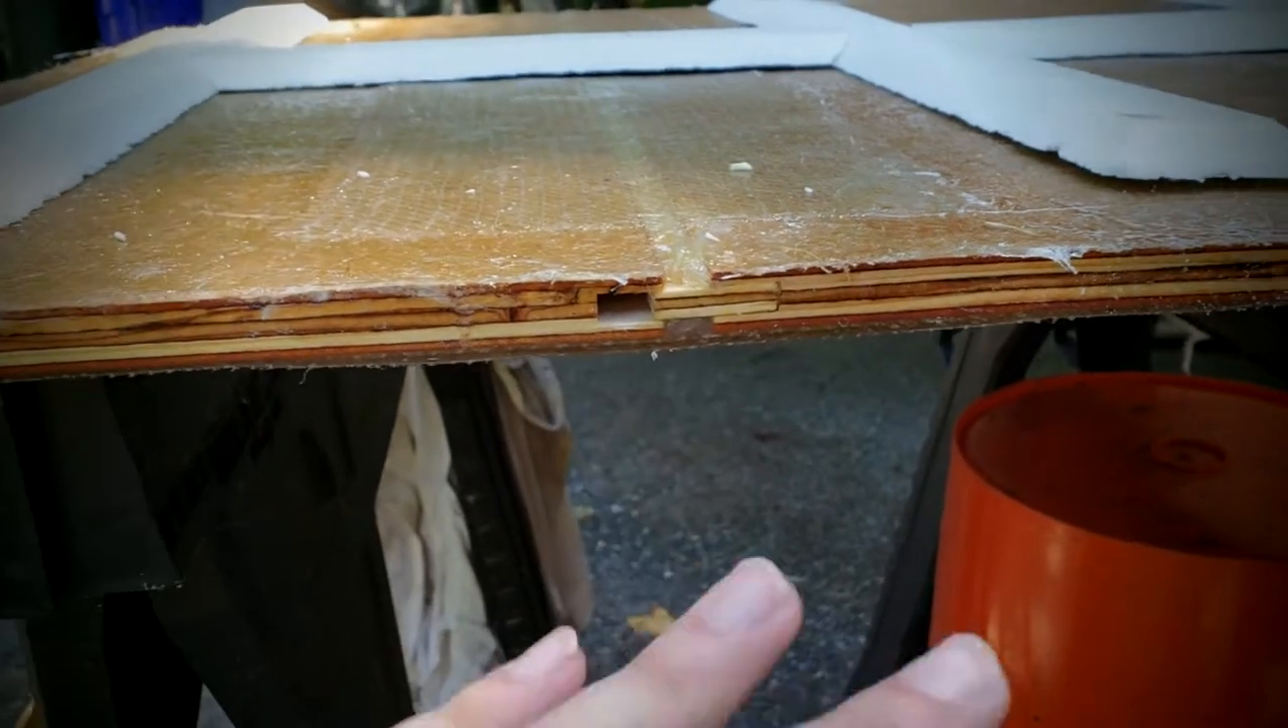Um, but as you can see, the, the pieces didn't come together completely.